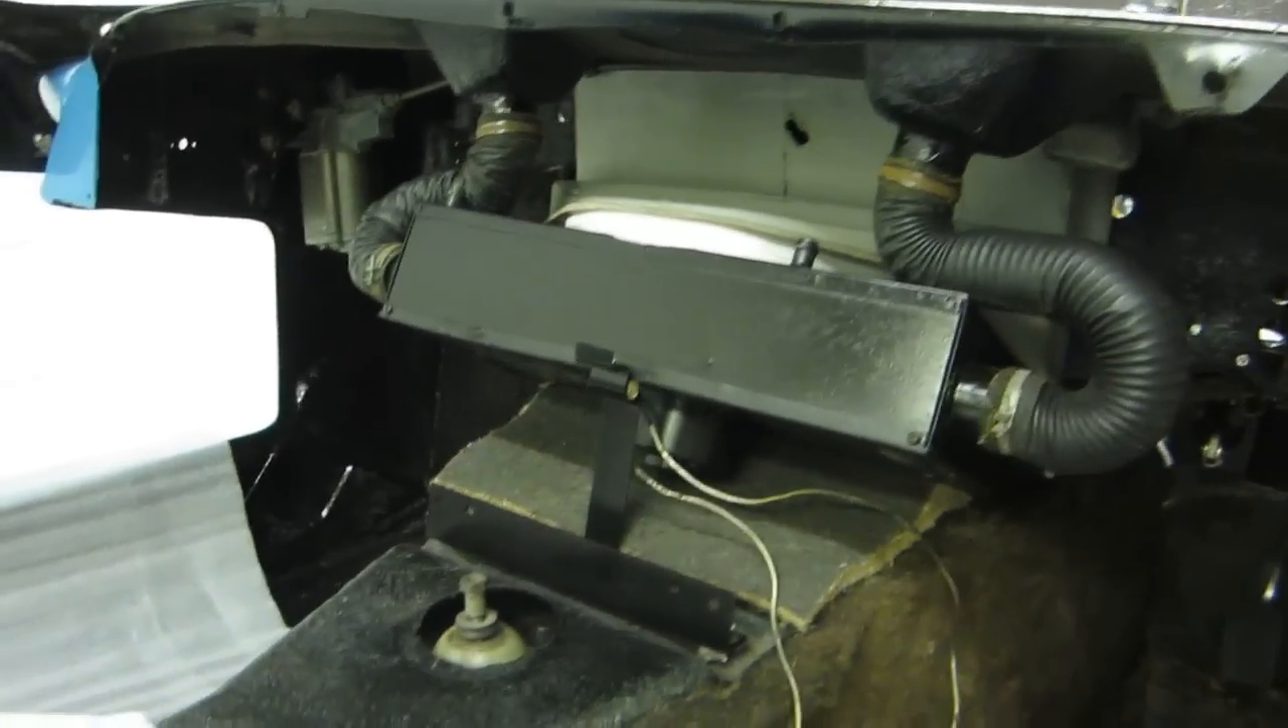So there's the heater box in place and the vent tubes connected.